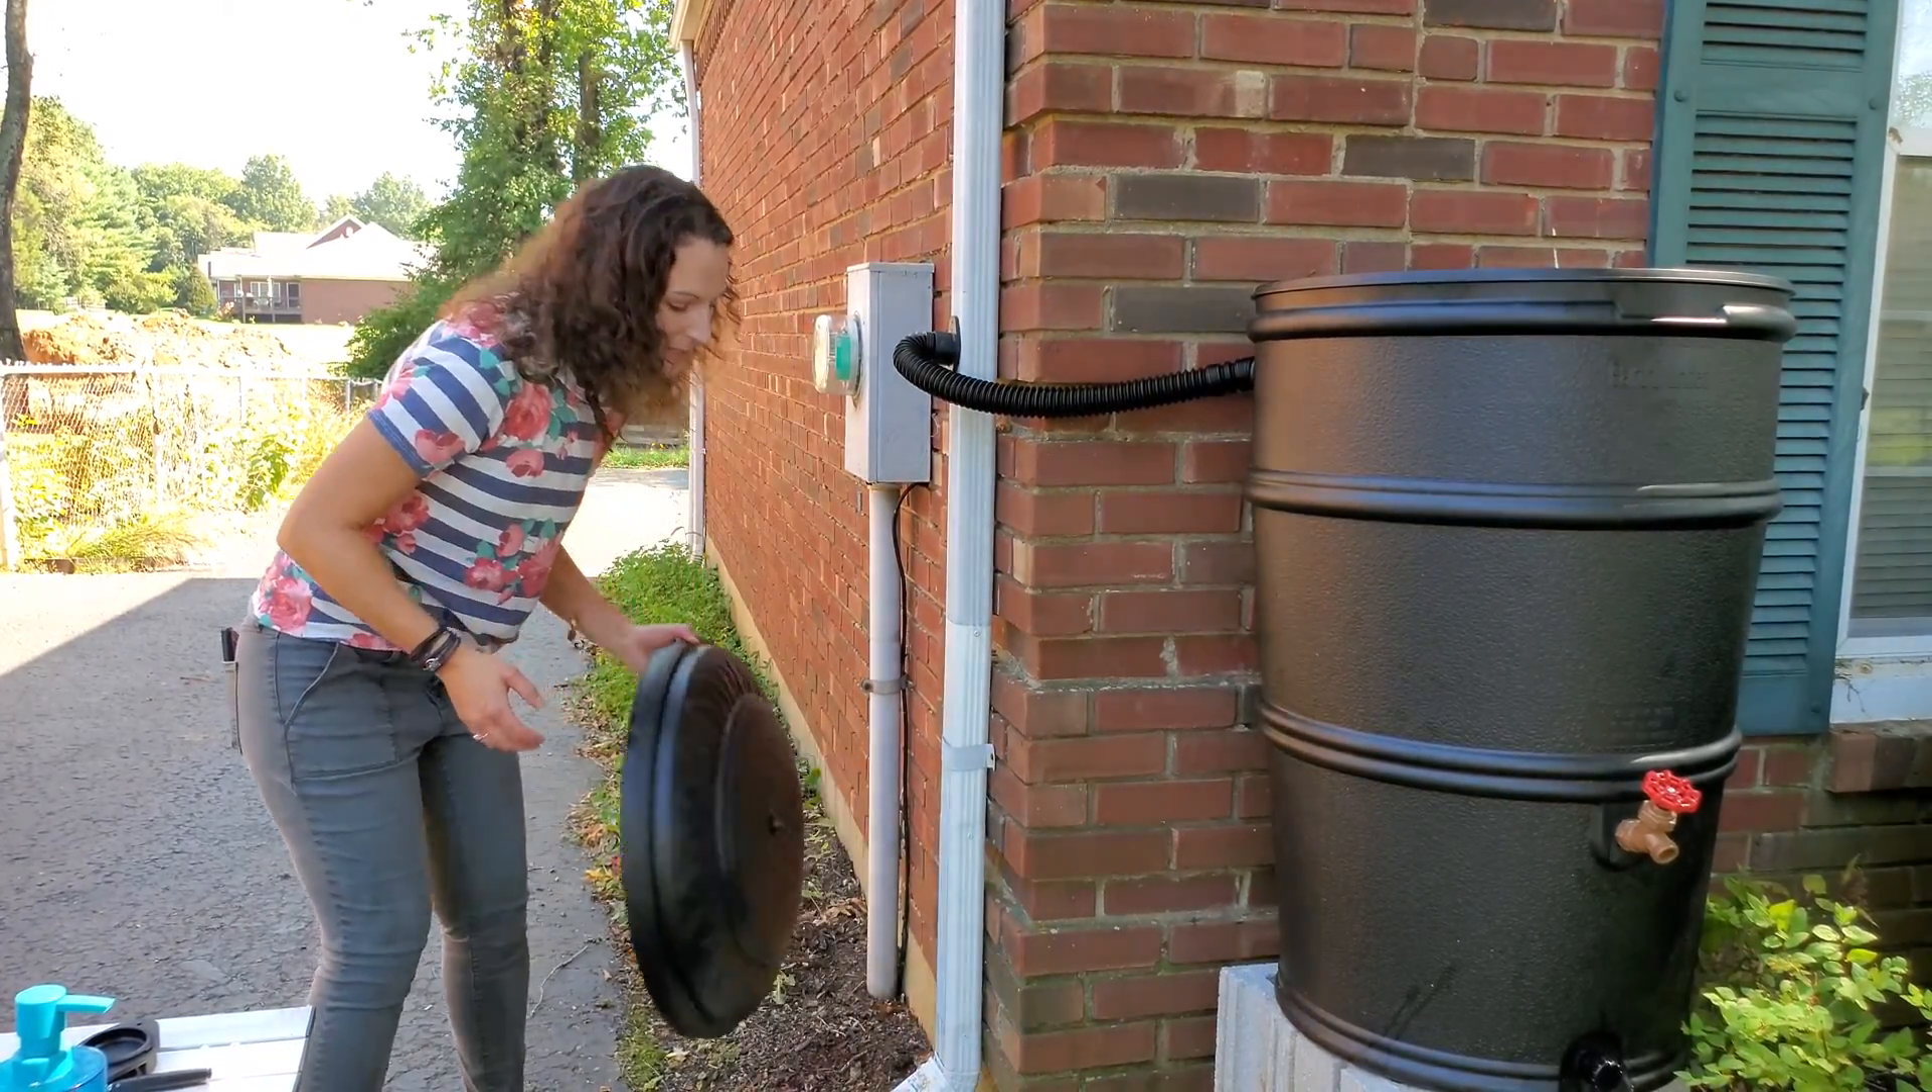The last piece is just to put the top of the rain barrel back on.